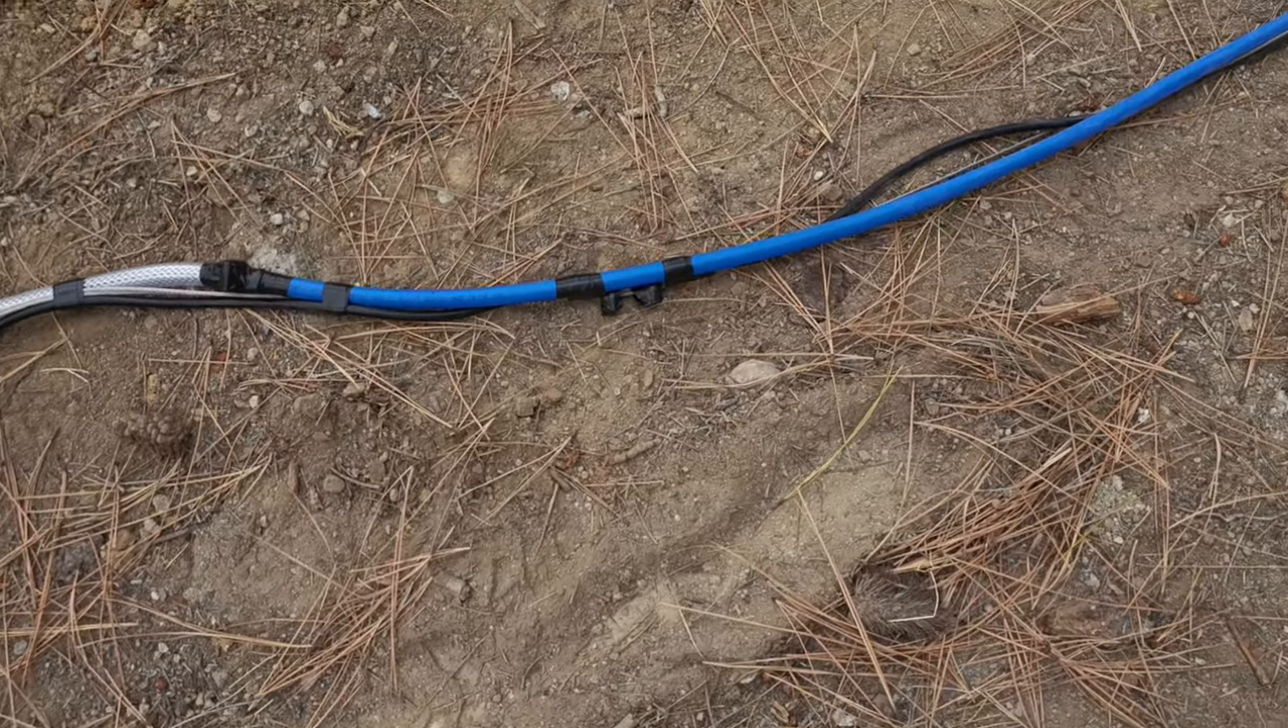And then I went ahead and bundled everything together and reinforced, especially above and below any connections, especially my wire connections.